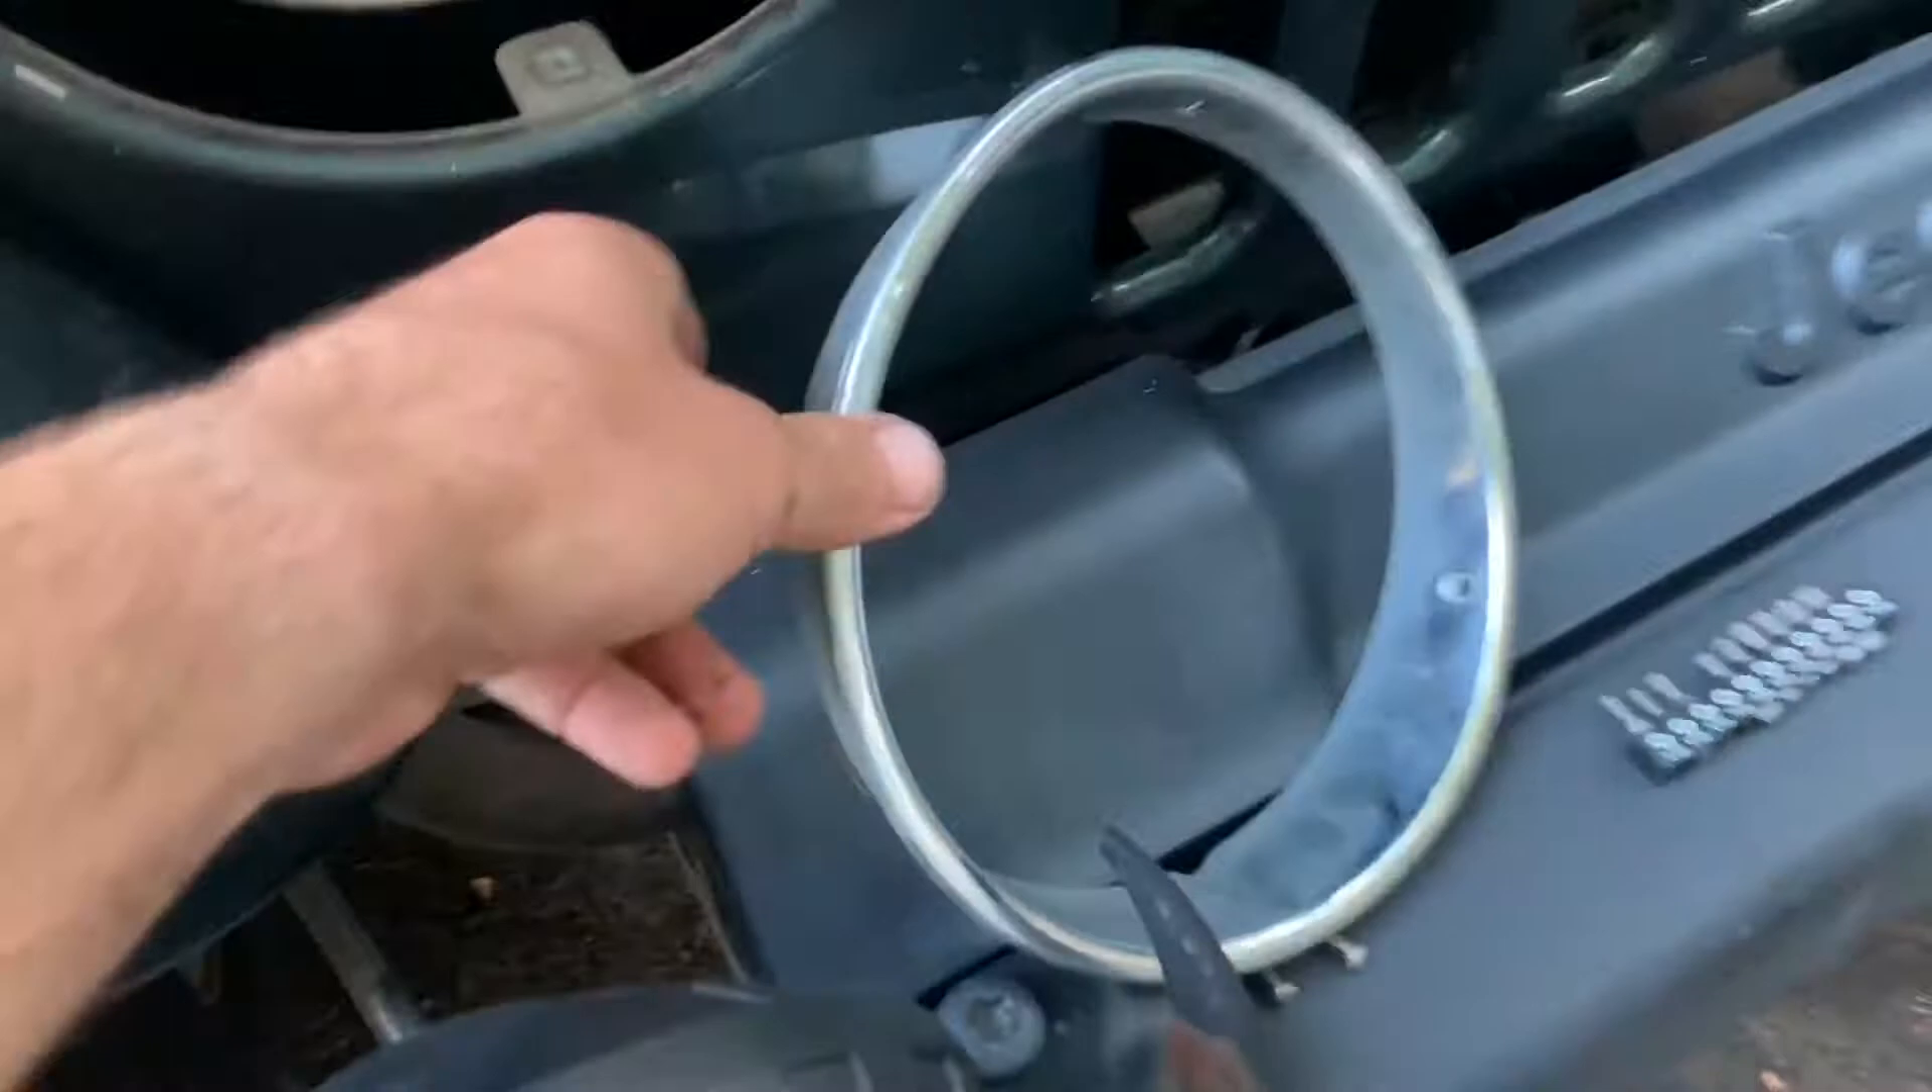The outer ring is off now.